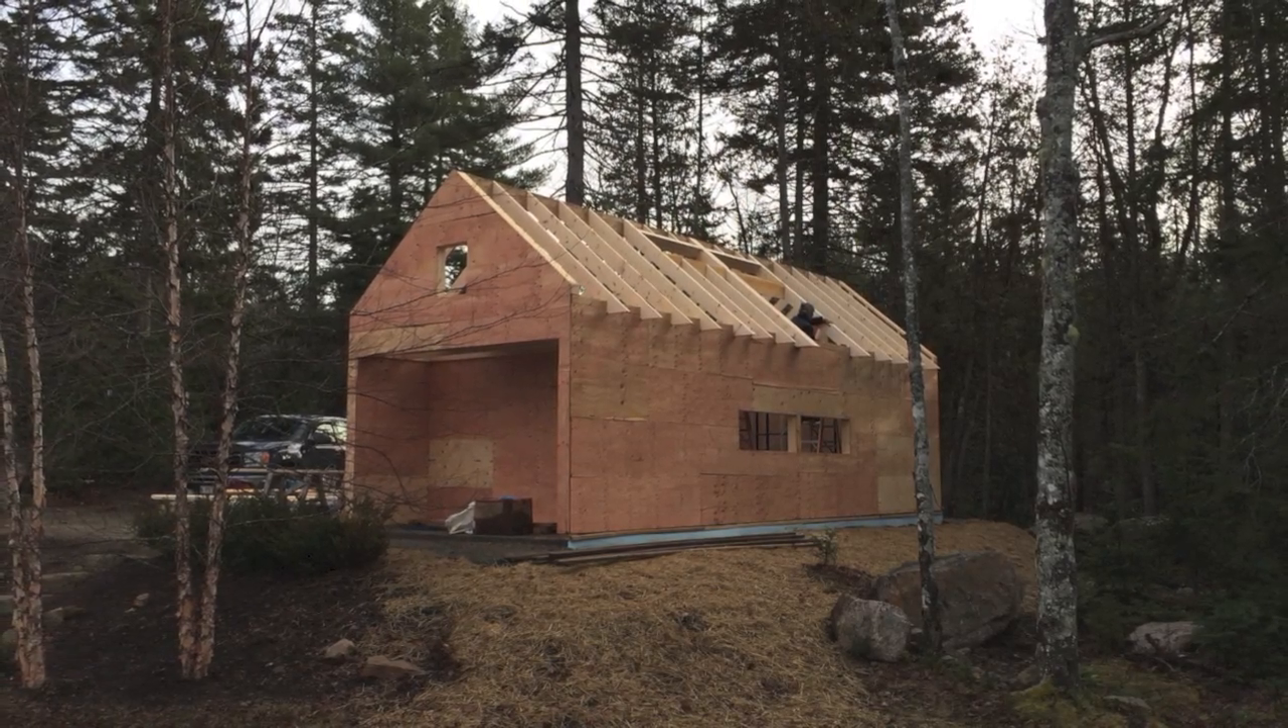And you're looking at them setting the last few of the rafters in place before they begin adding the roof sheeting.